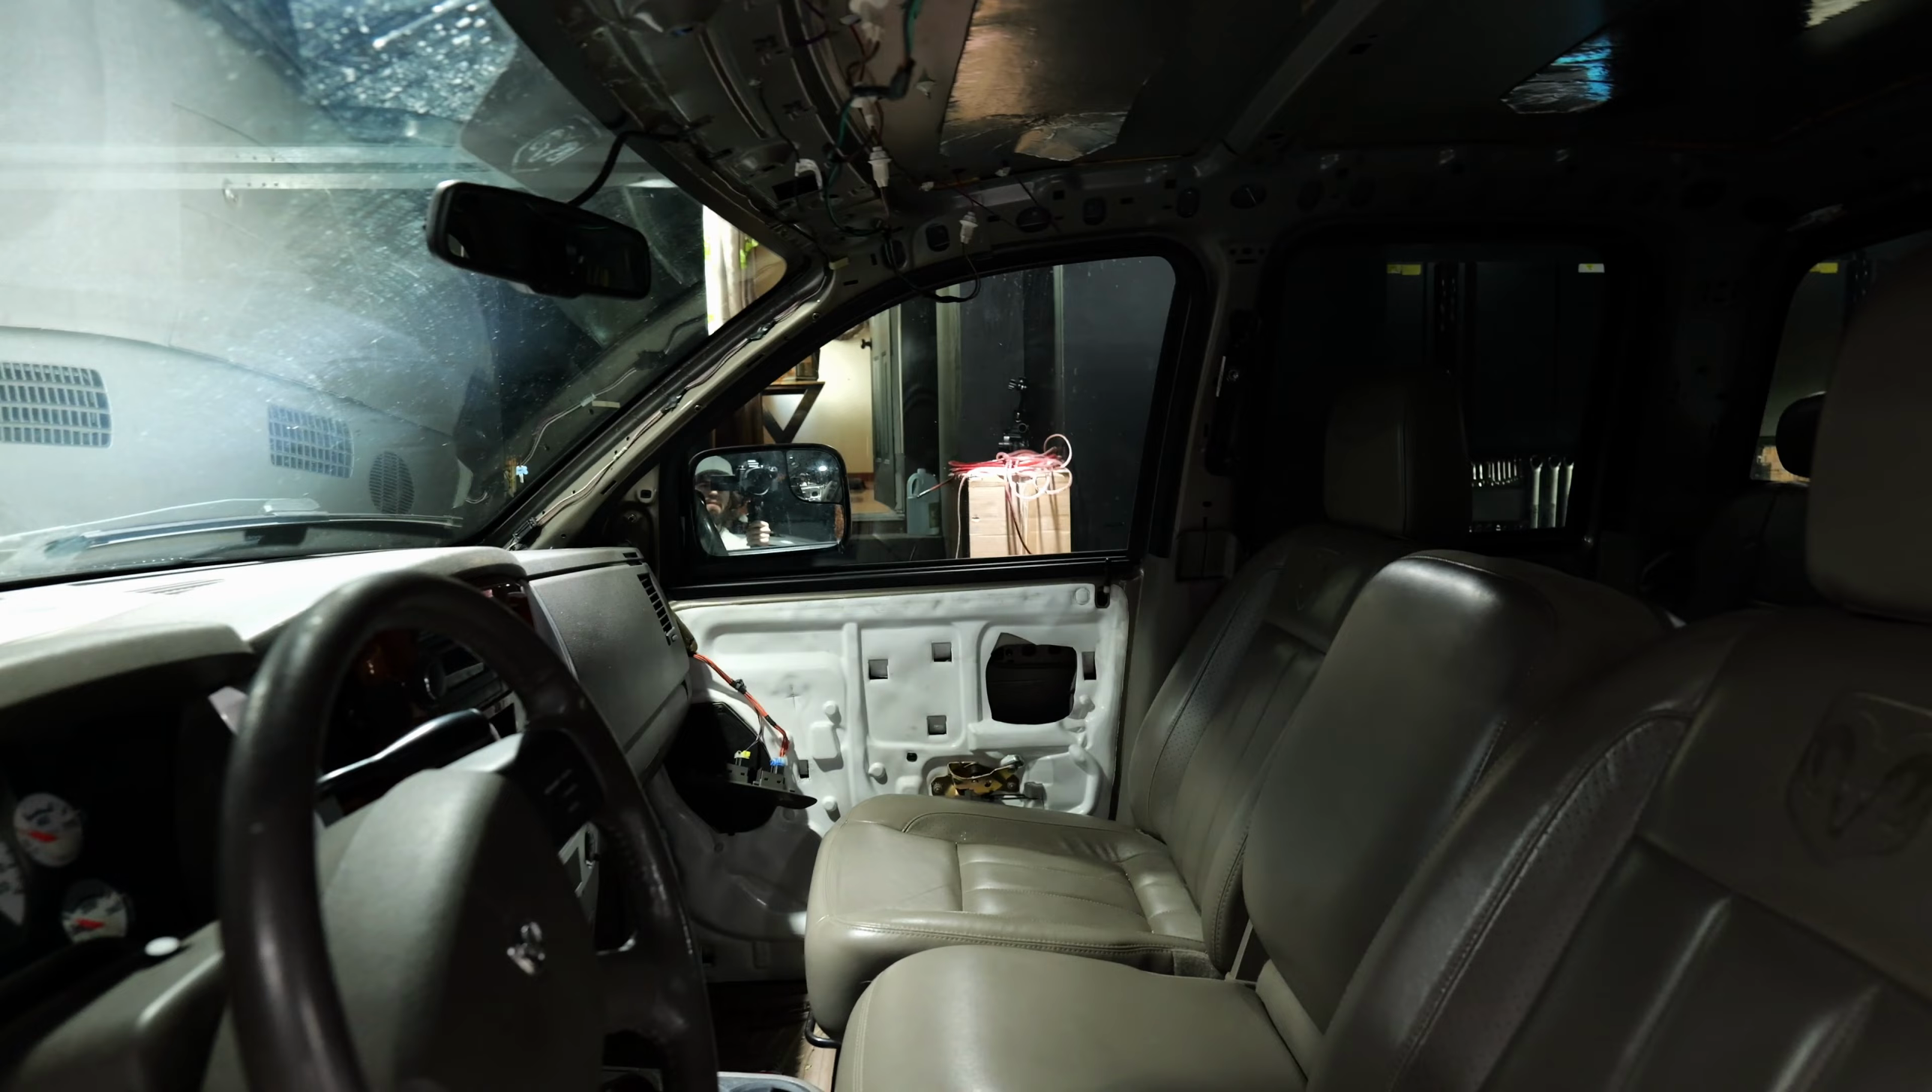I have all the exterior pieces put back, the cab lights, the mirror, the handles, but I have yet to install the interior, the A-pillars, the door panels.